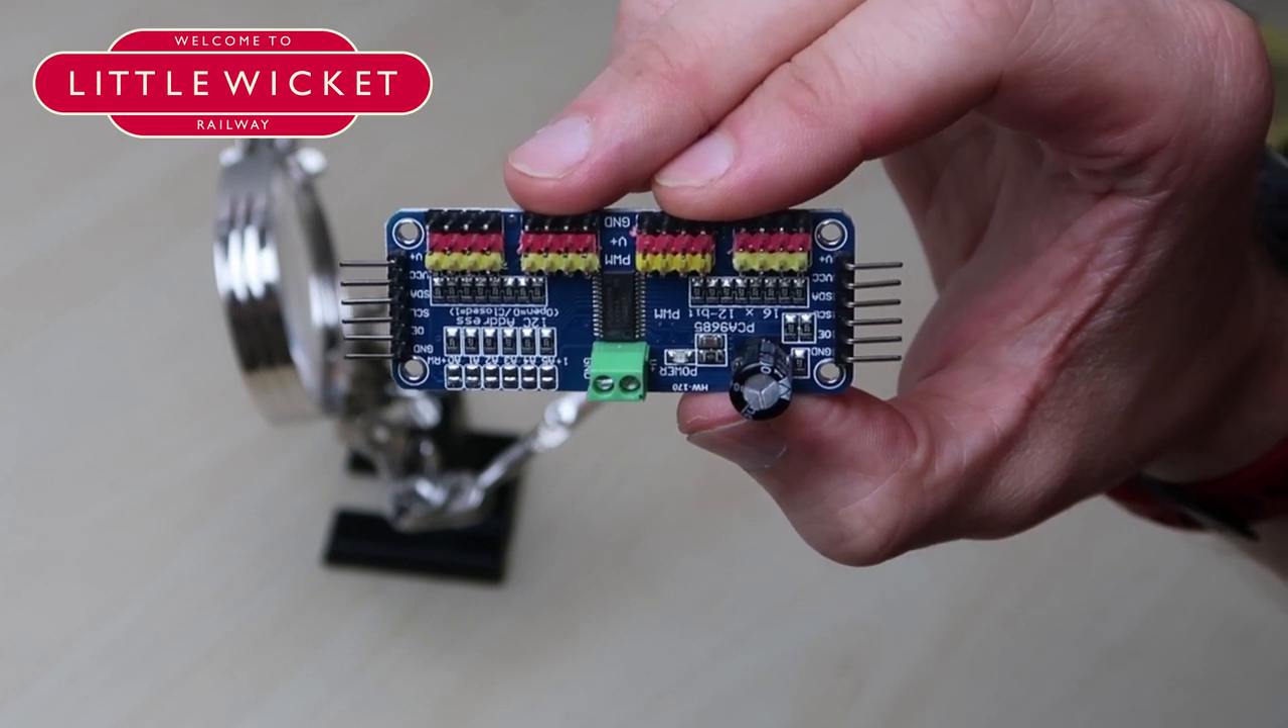So this is going to be our first board and we've got the terminals attached now to connect to our second board.